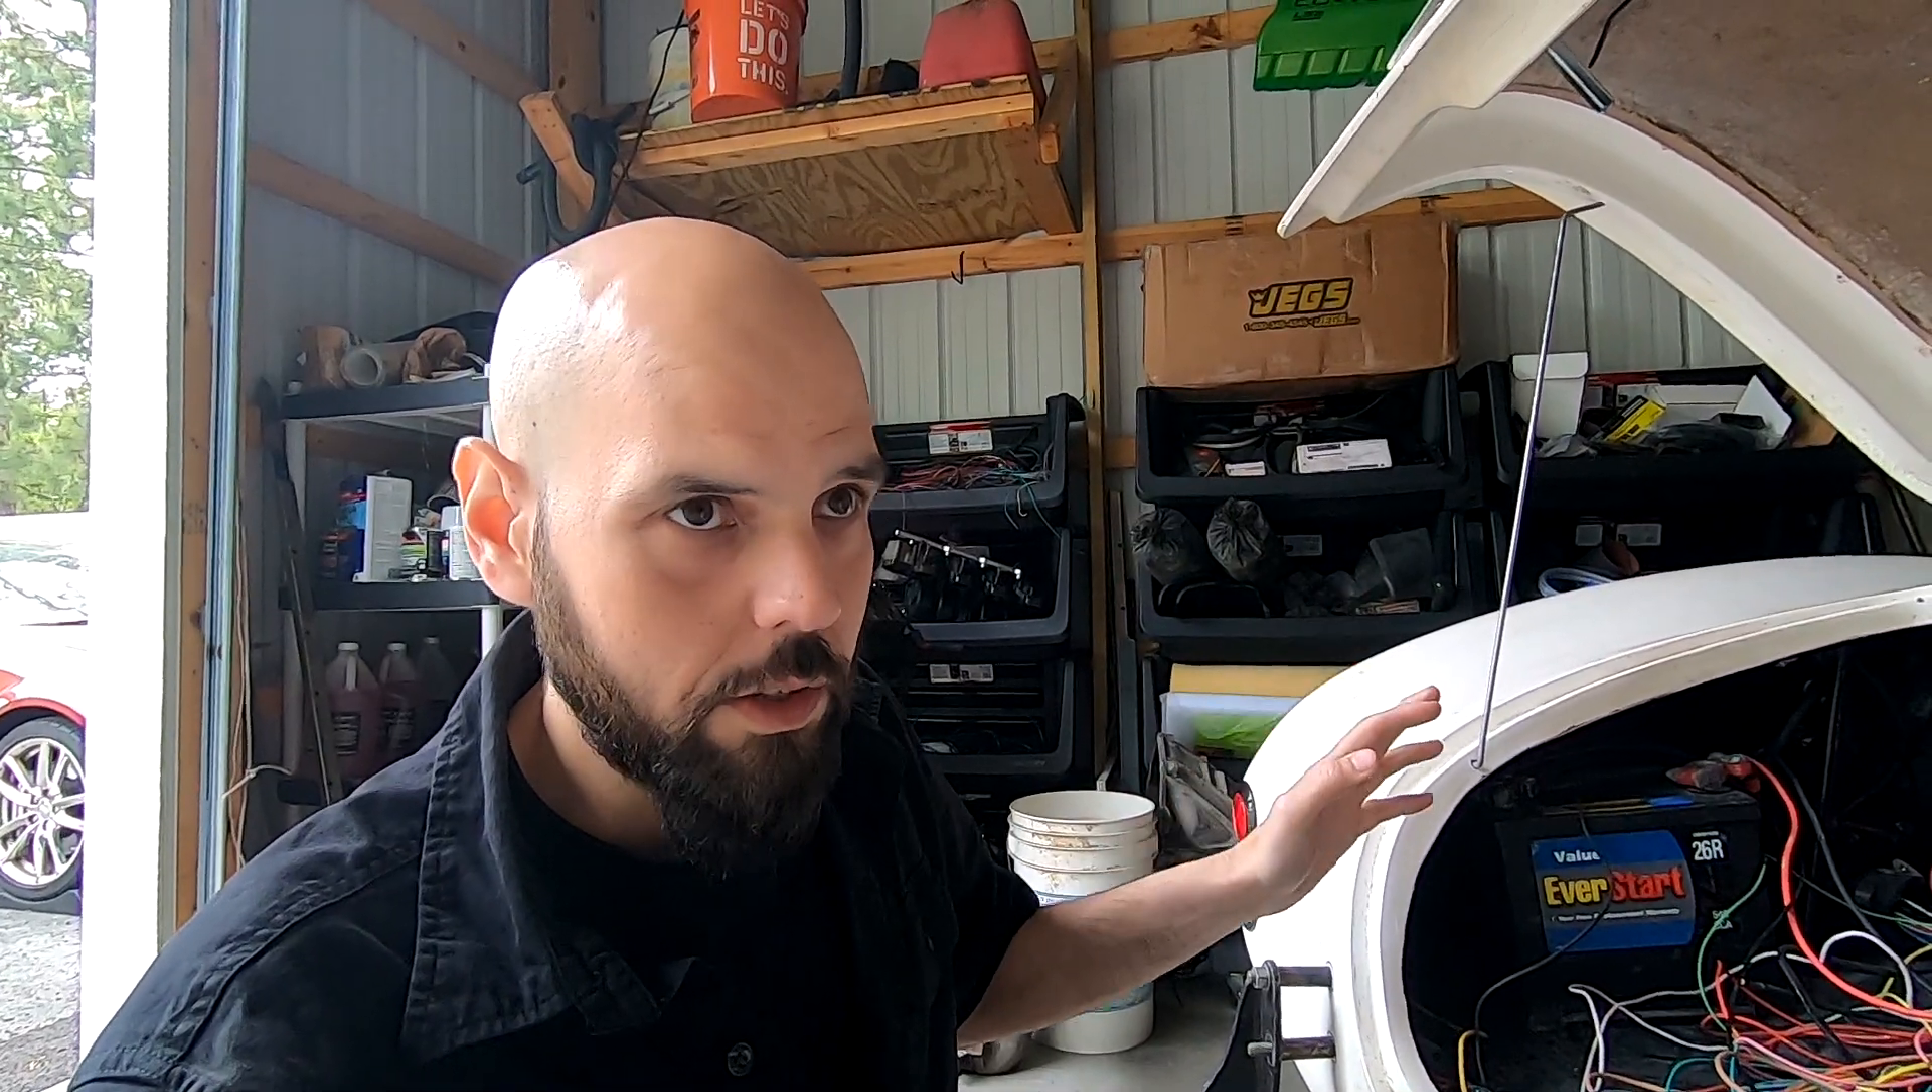So the wiring back here is not done yet. I haven't finished making panels. I haven't shortened the wires.